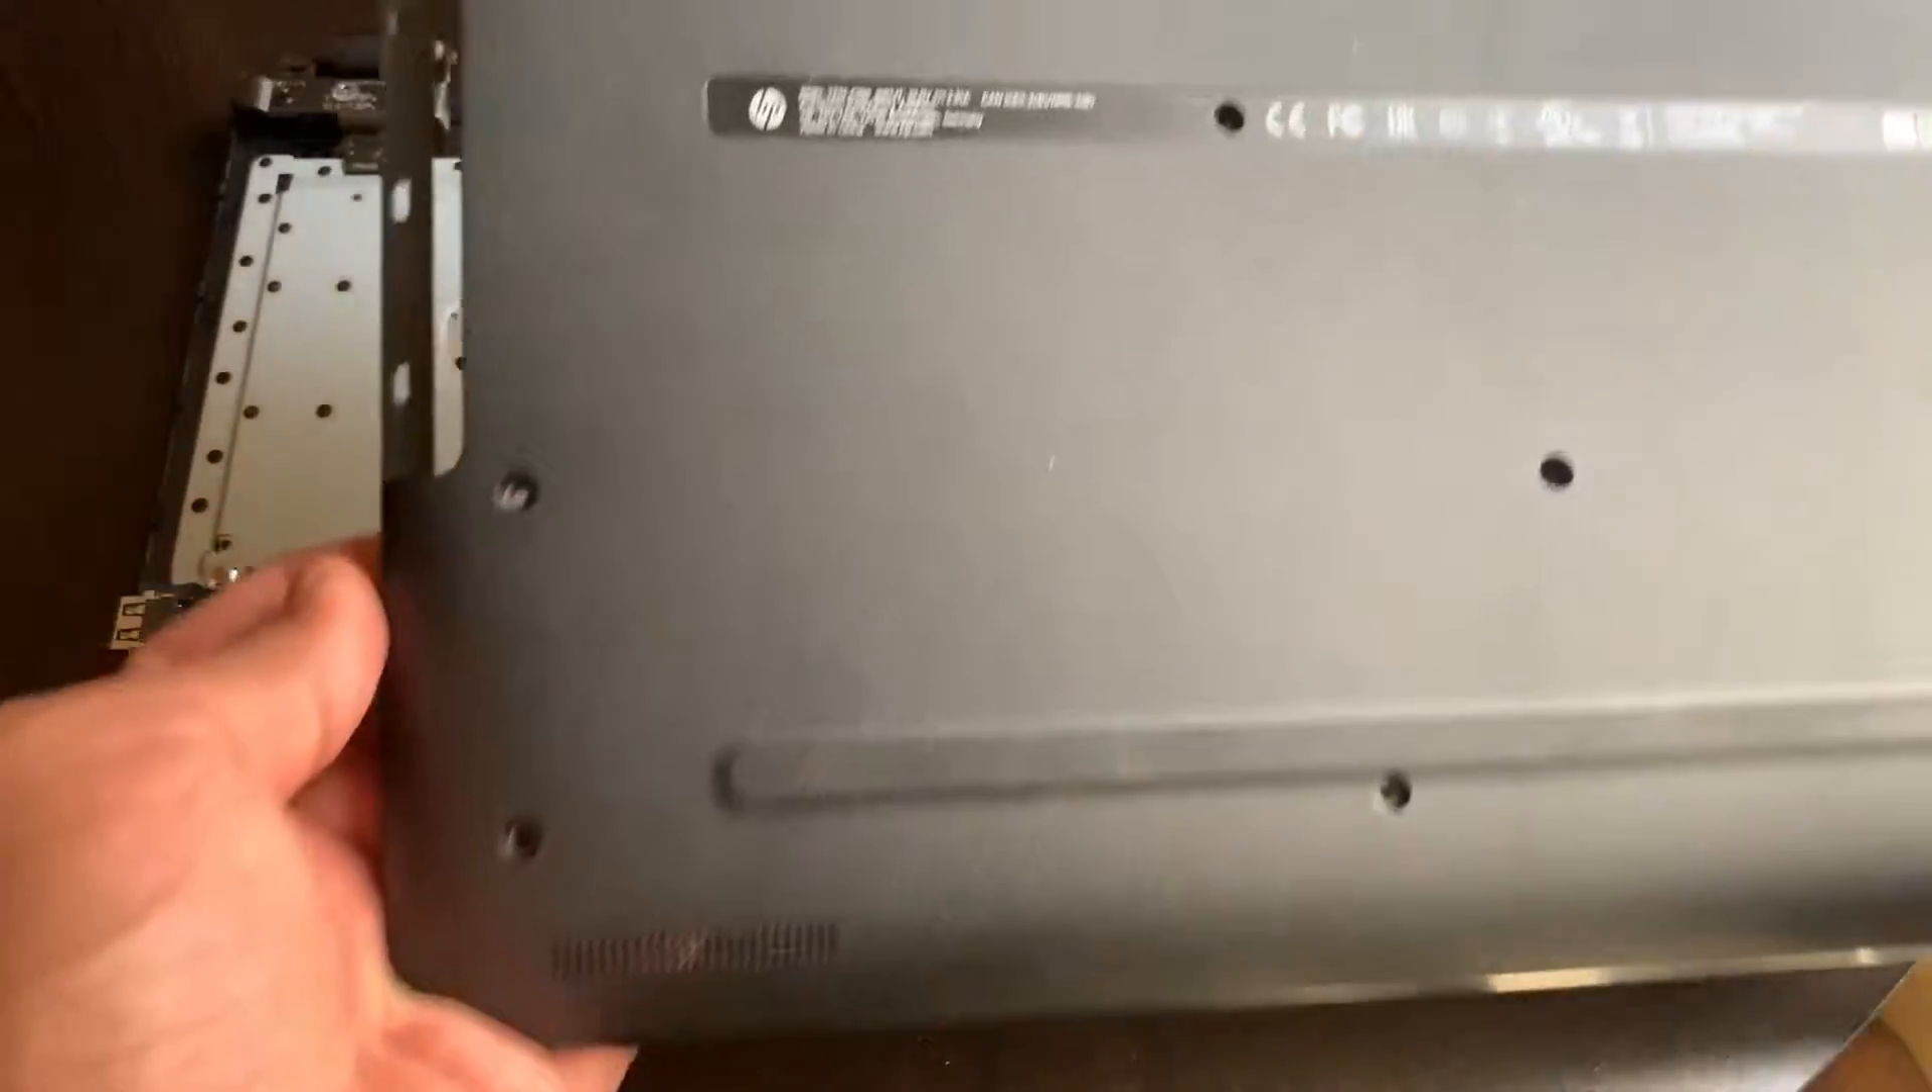You can see where i took all the screws out.